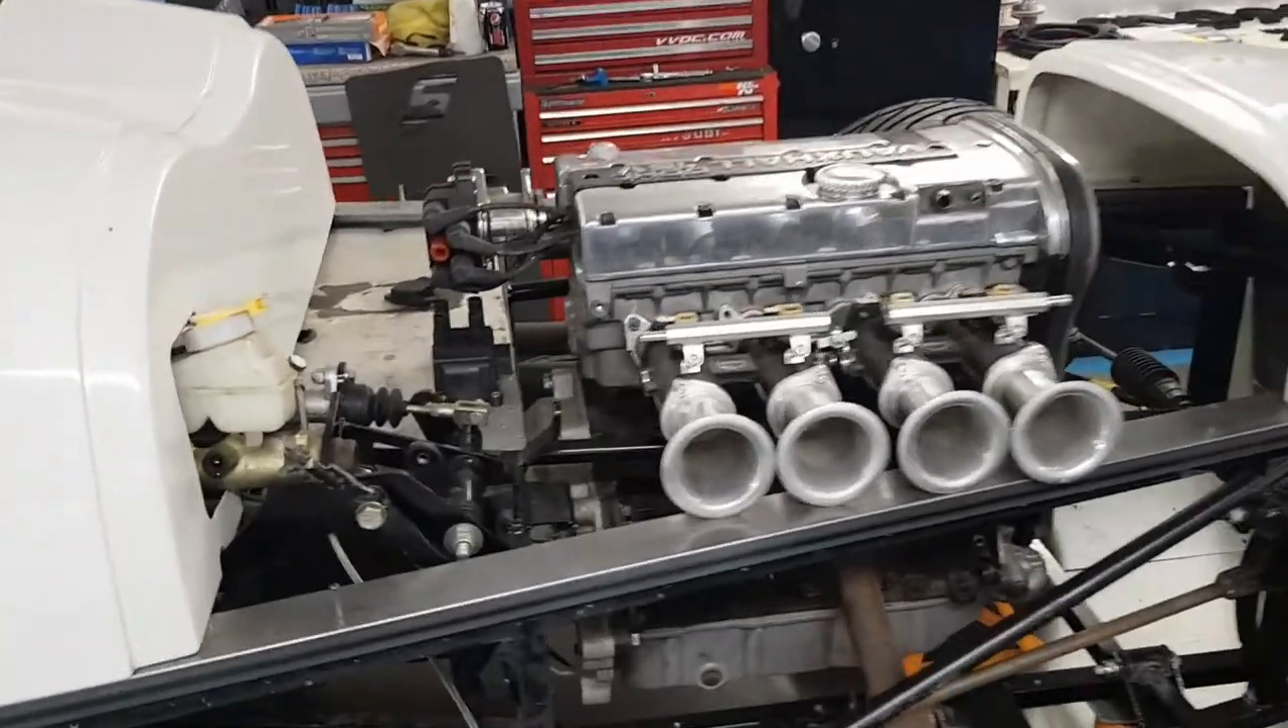And so there's the mock-up motor all back together. We've got the throttle bodies on.